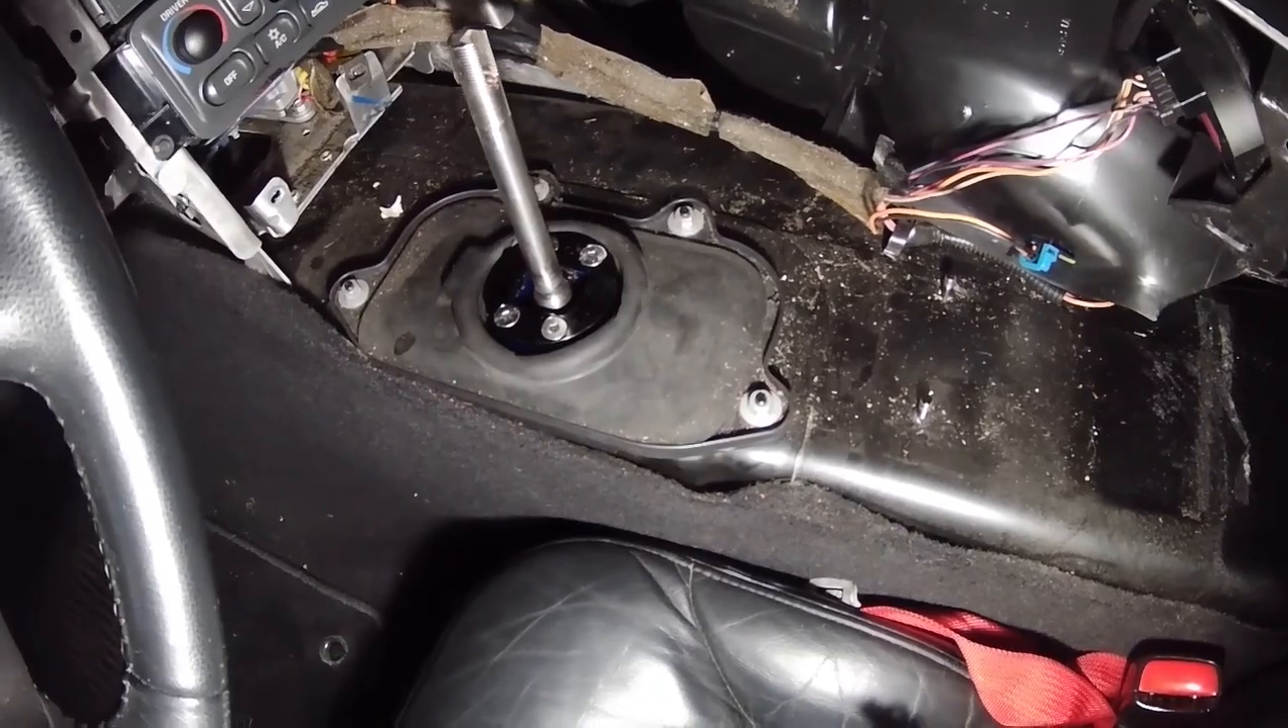And I think the last thing we need to do to get this shifter out is to undo these four bolts.